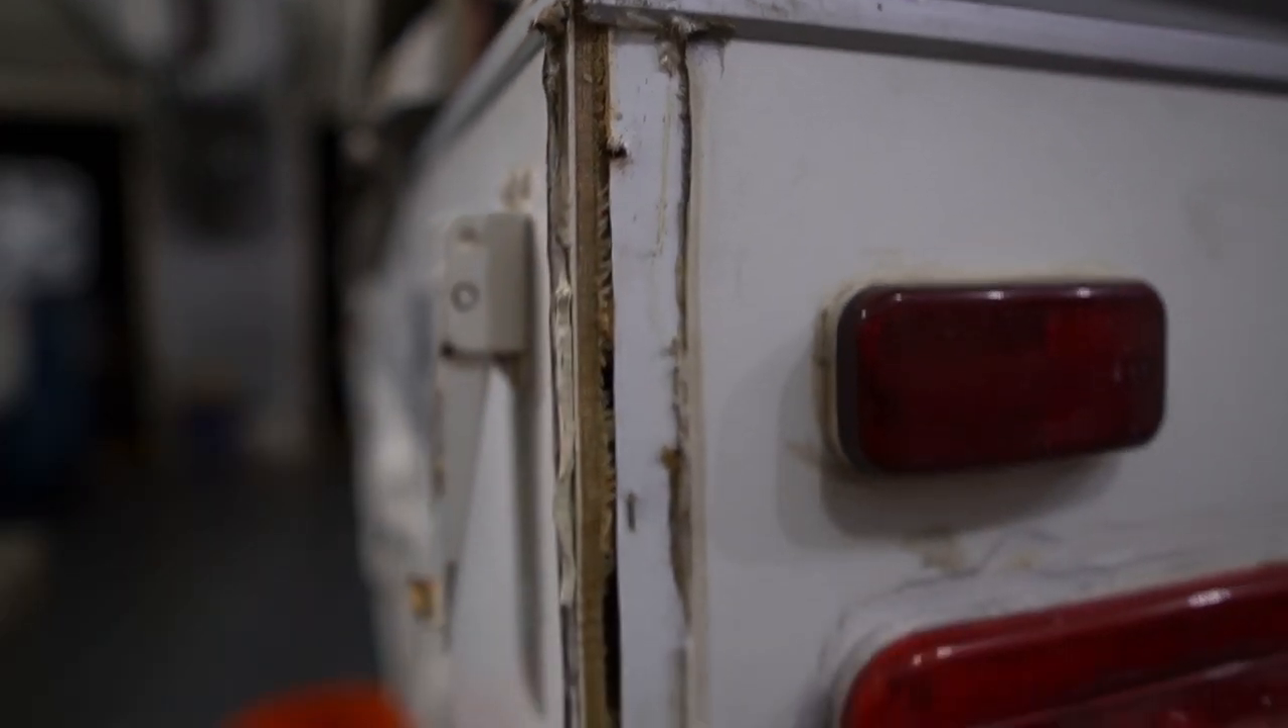Got the corner edge piece off here.